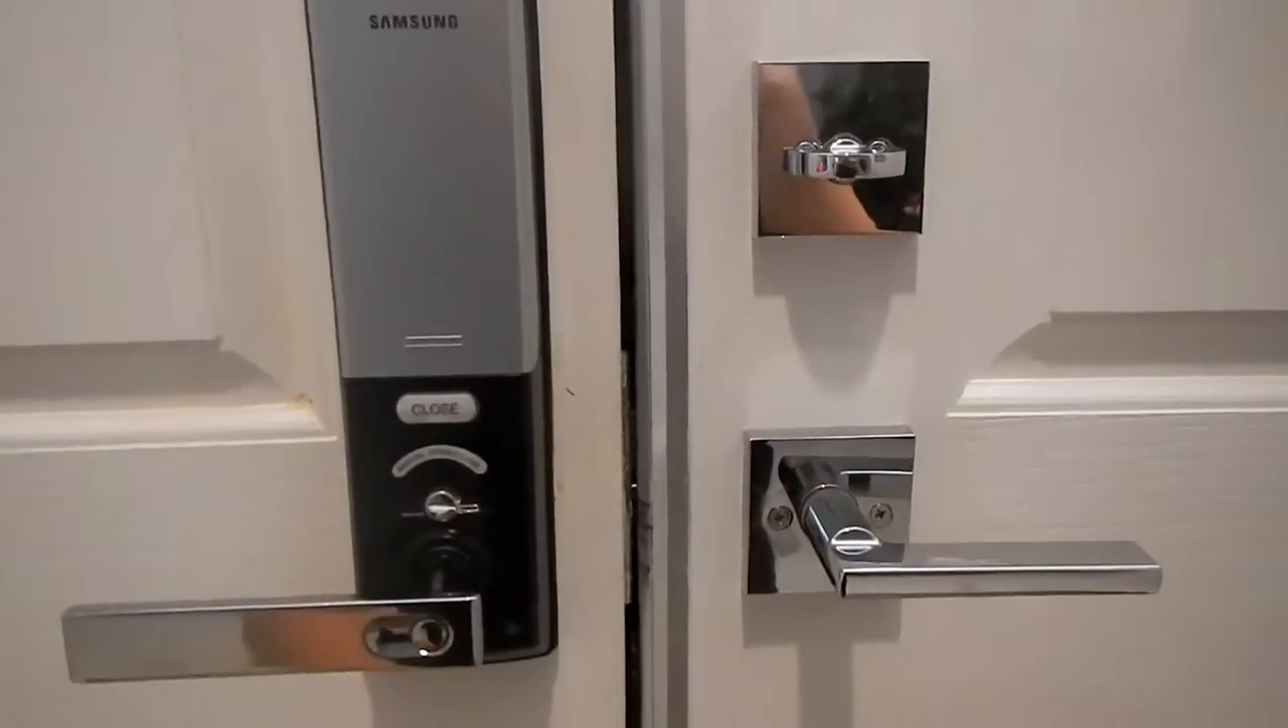Because of the double doors, there's a fairly good size gap right here between the doors.